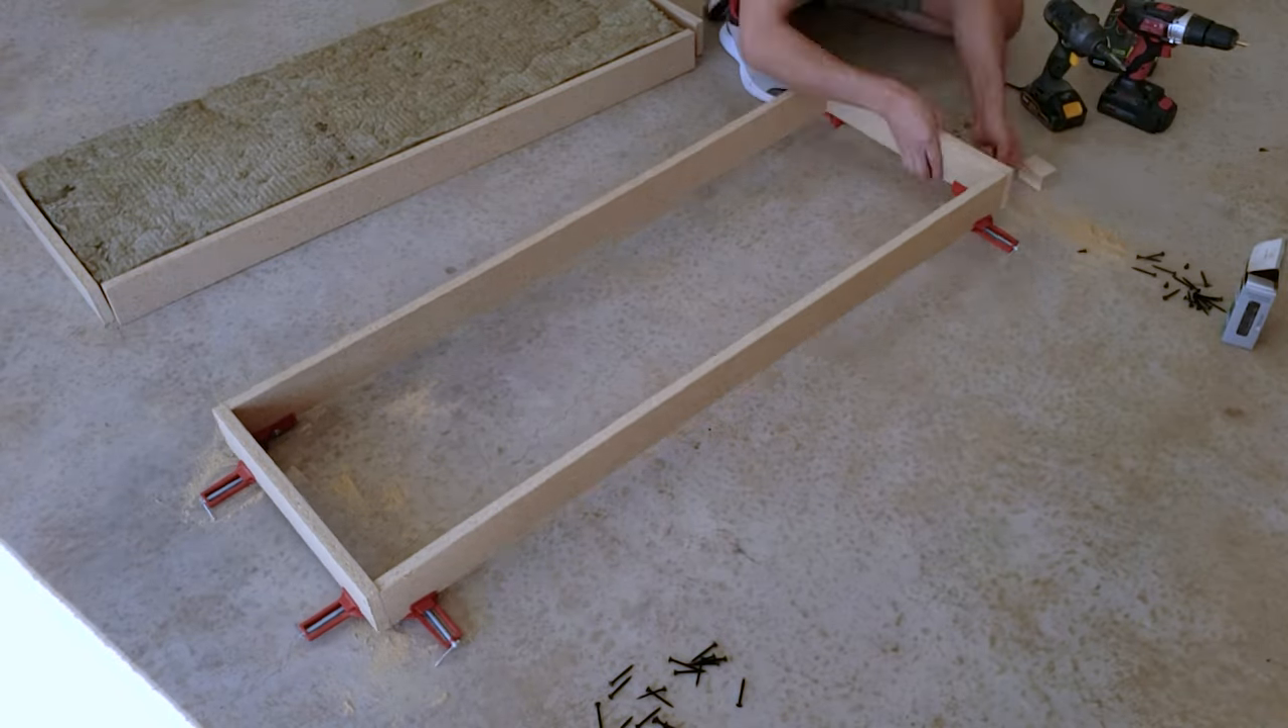And after putting all the frames together you have a frame that looks like this.